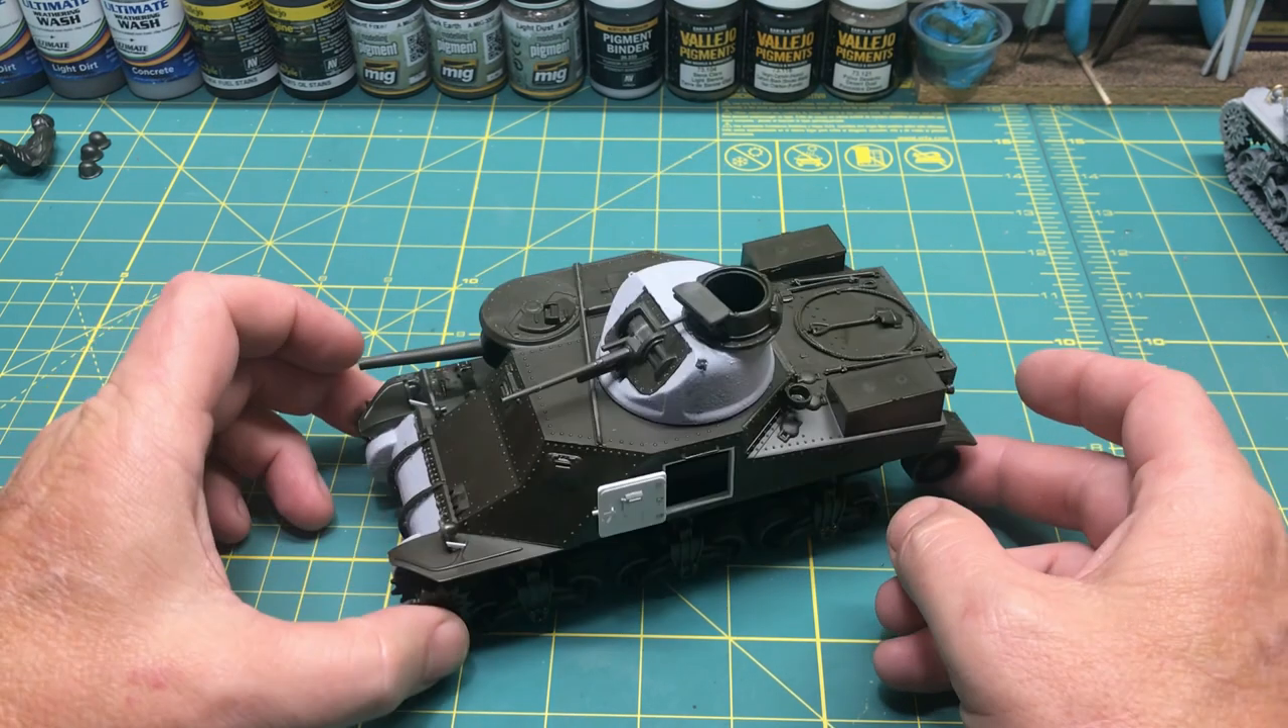Um i mean obviously i have painting to do and i haven't put the tracks on because i'm going to do that after painting but uh this is it.